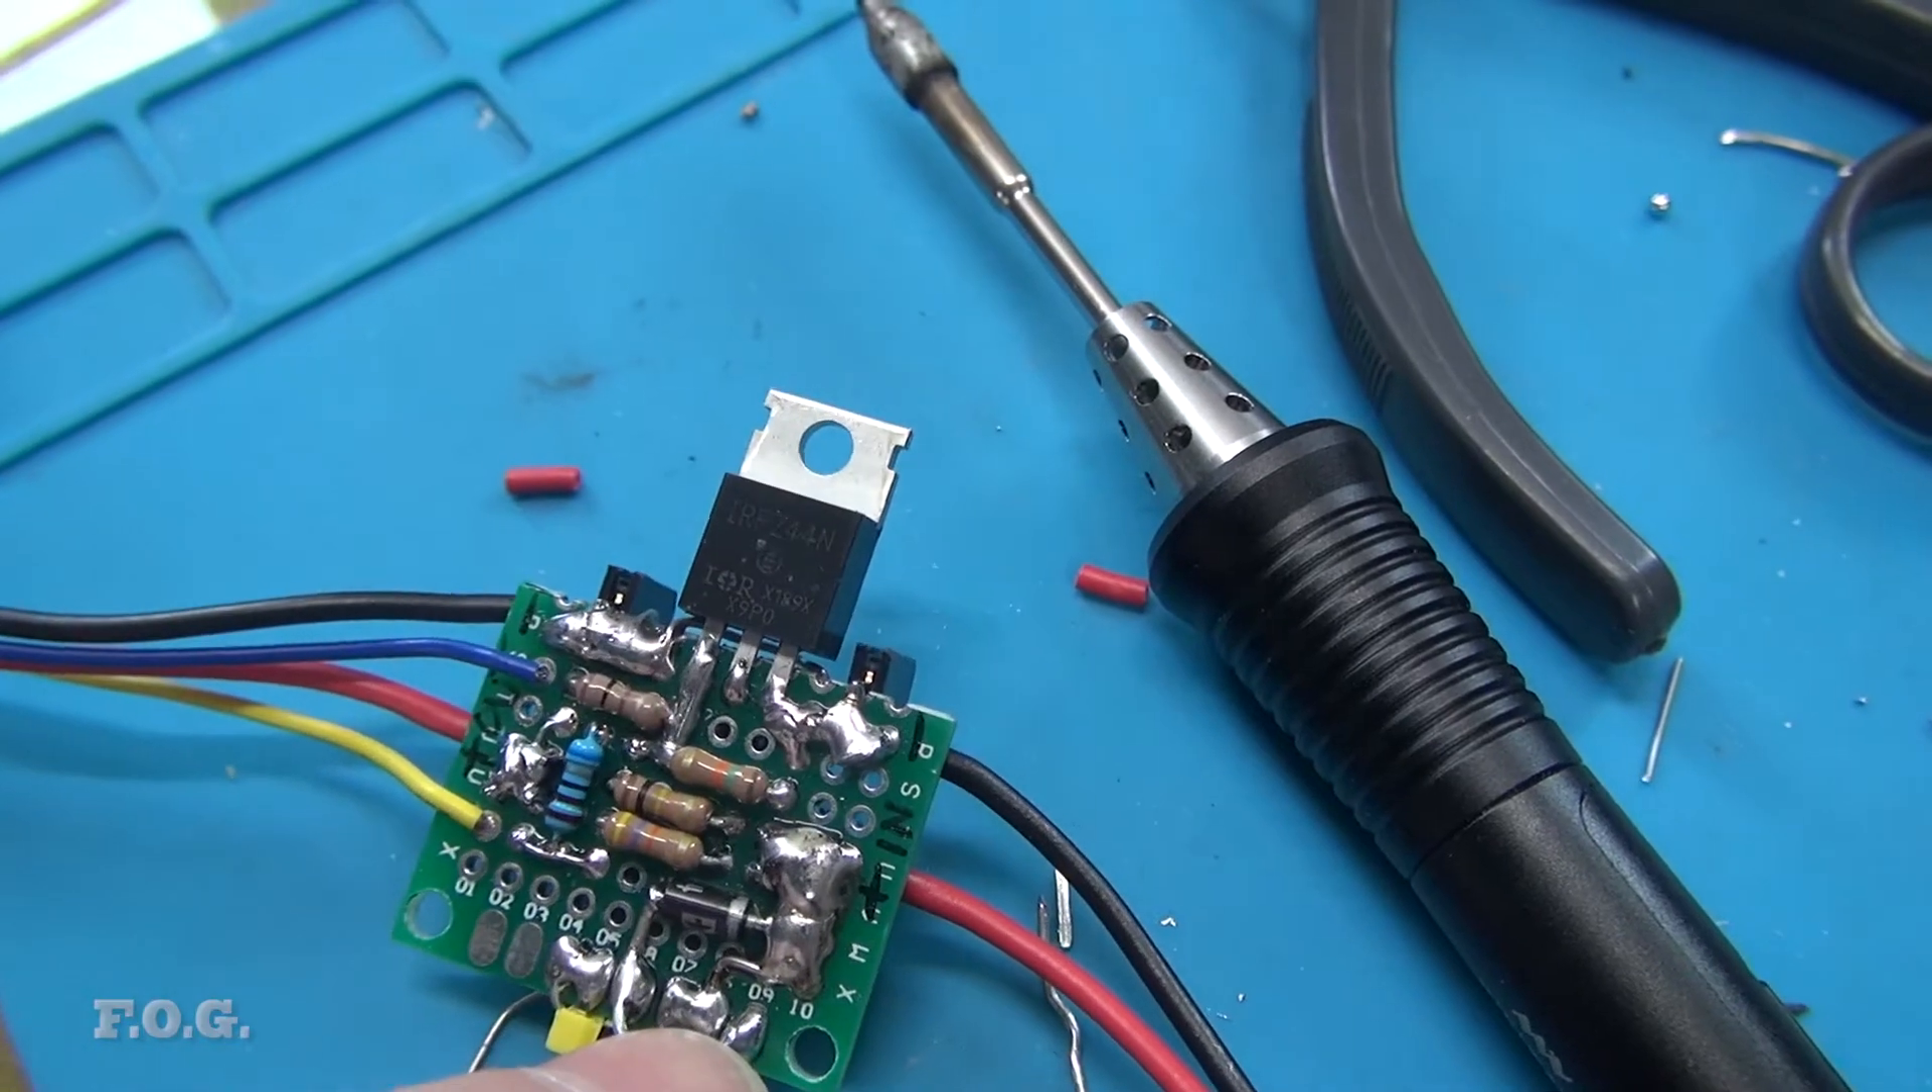The two fan control outputs which is the same signal coming from this MOSFET and all of the various resistors and diodes are installed on this board.